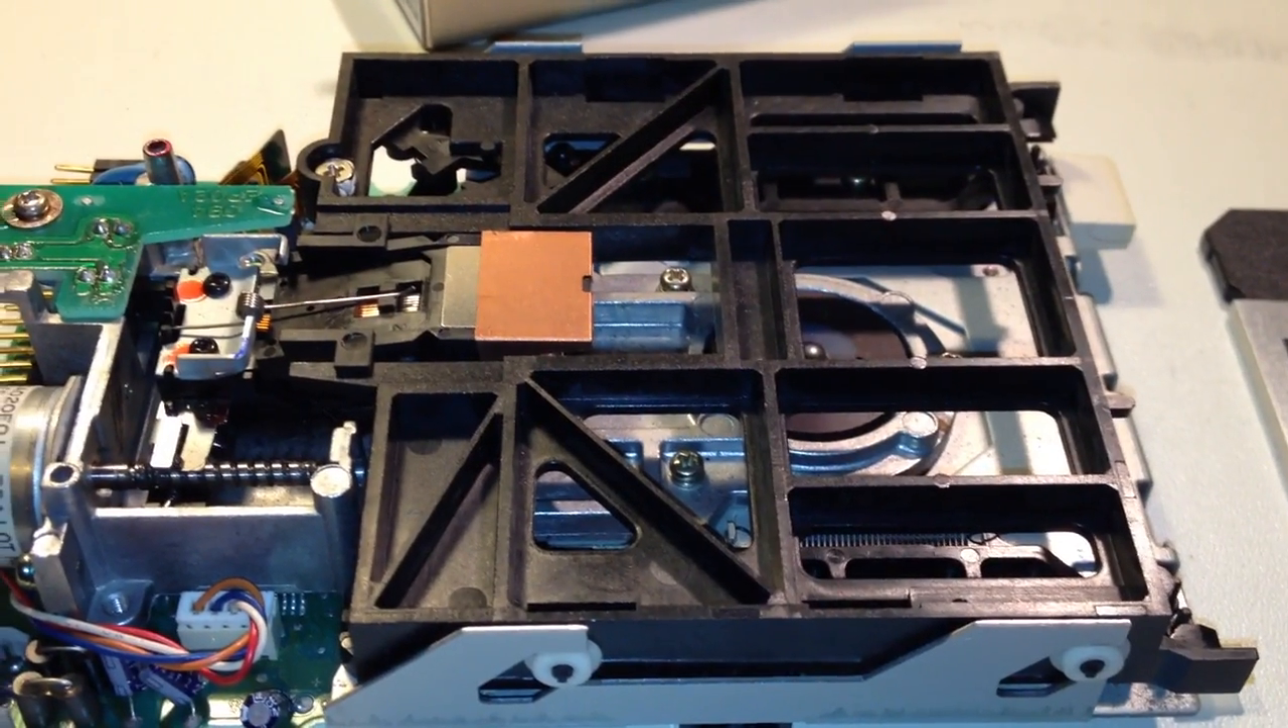And, here we have the disk there with the cover off.